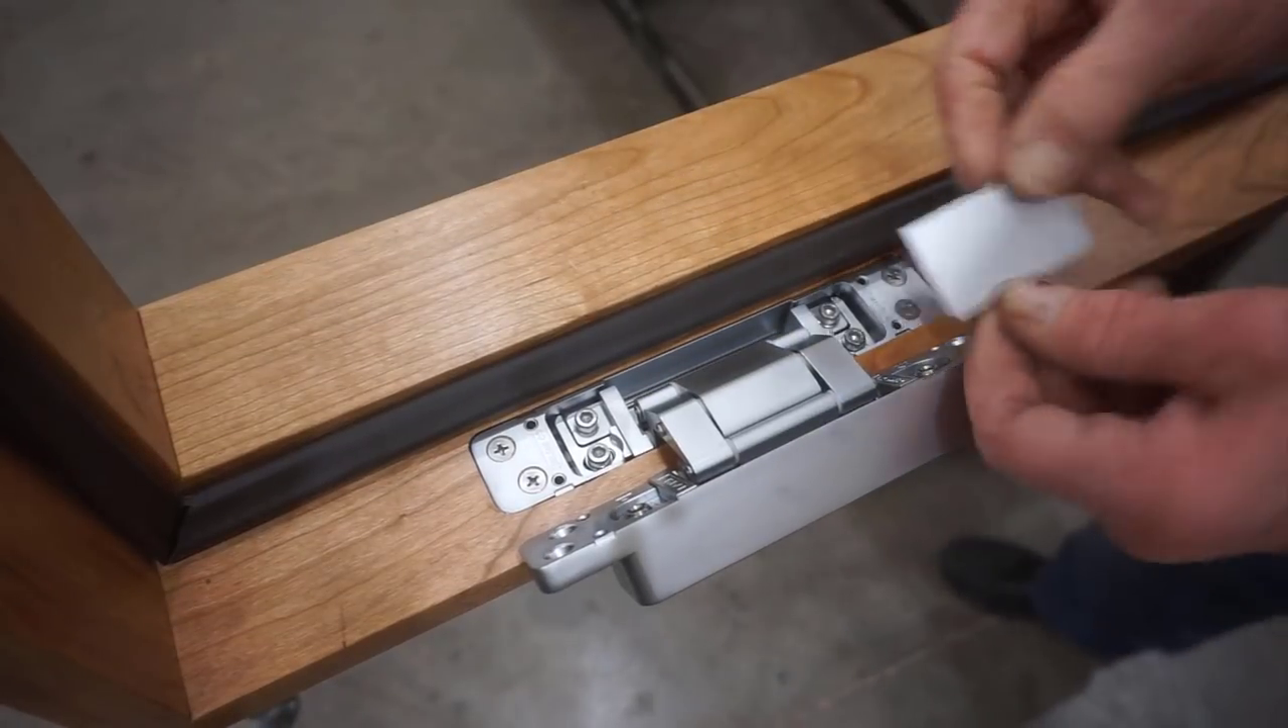The hinges come with nice screw covers but I won't install those just yet because I'll have to remove the hinge from this pocket when I install the door.